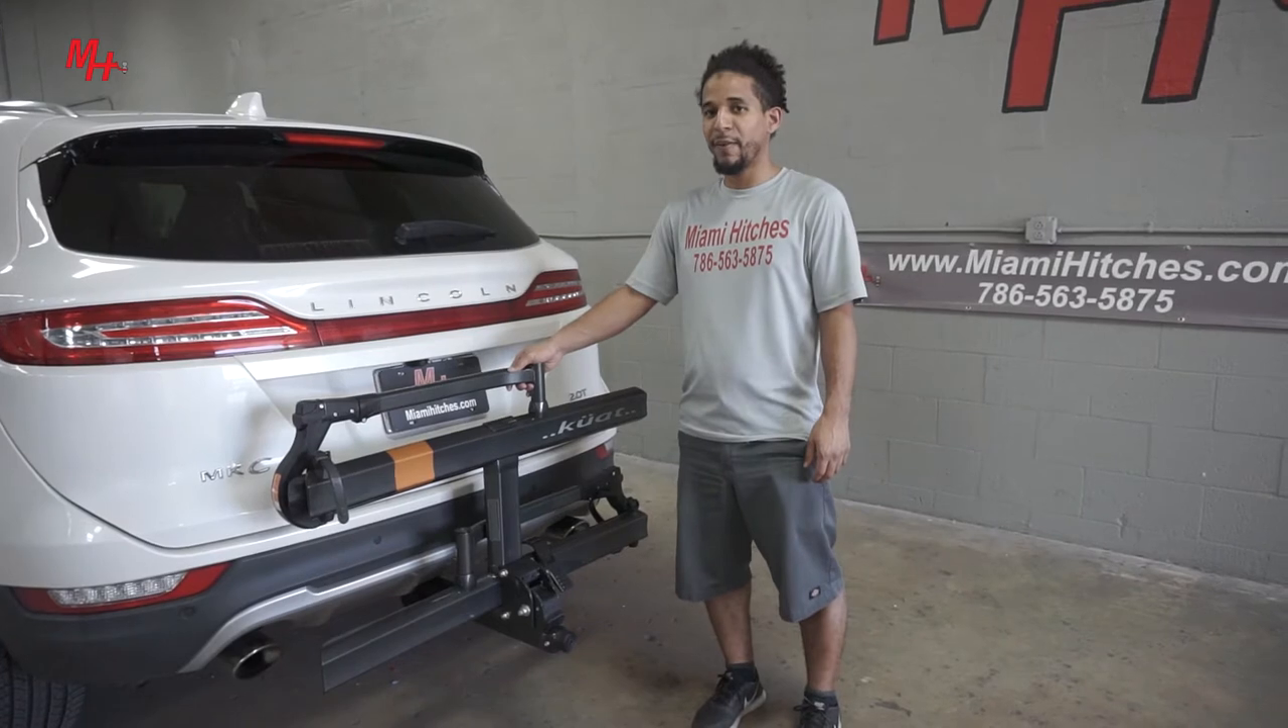Now that our bike rack is installed, we're ready to go ahead and pivot the rack to install the rack of bikes.